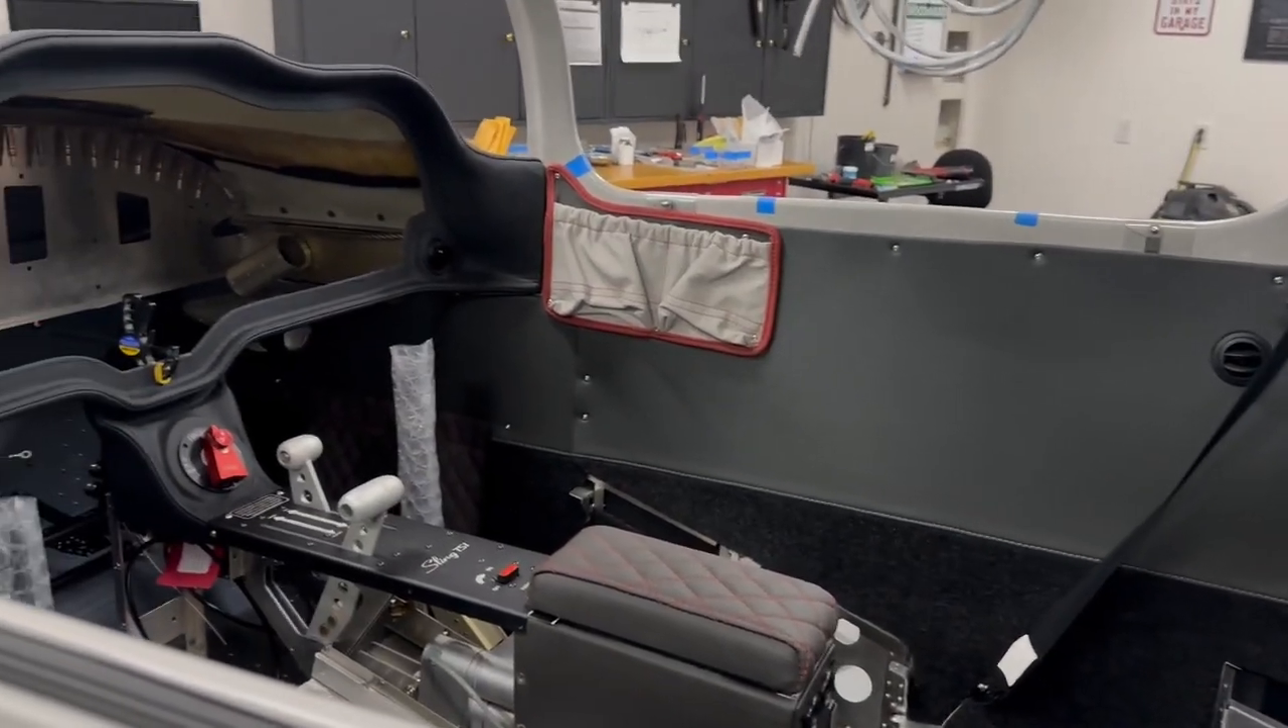I've been mocking up all the interior panels so I have all that done.